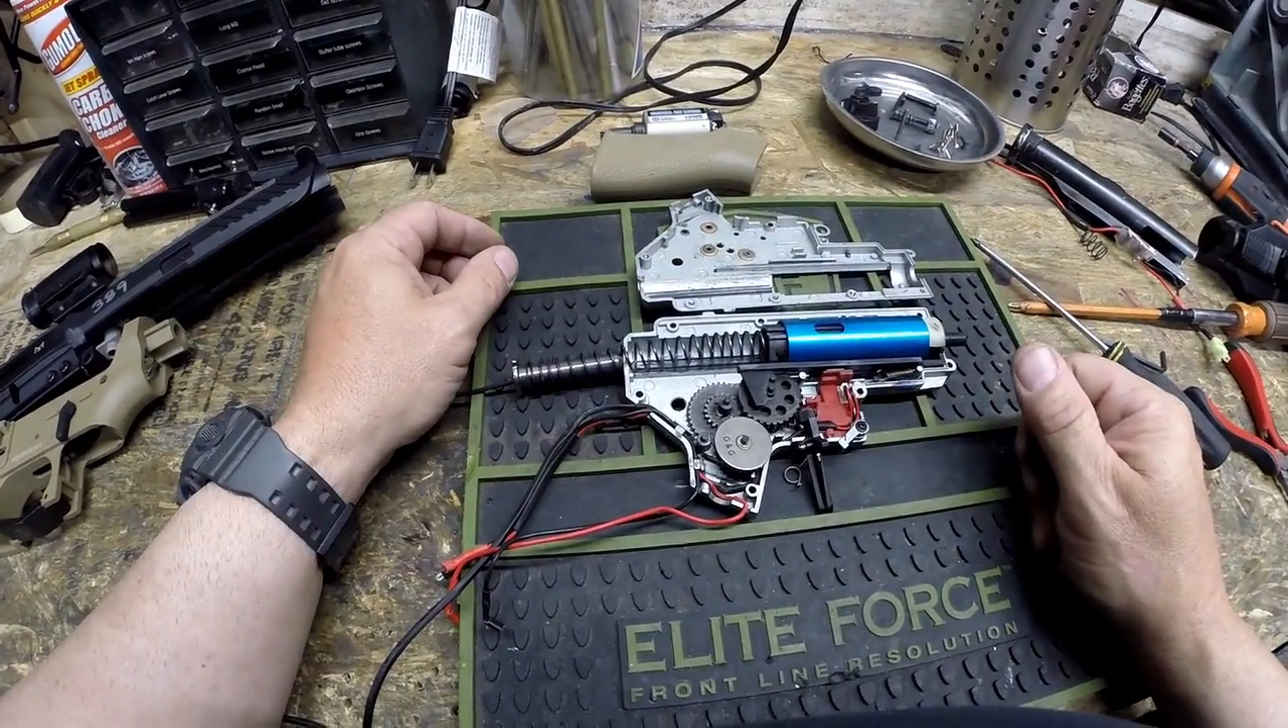Um, so now we're, we have separated the two halves of the gearbox, which is going to give us access to our shims.